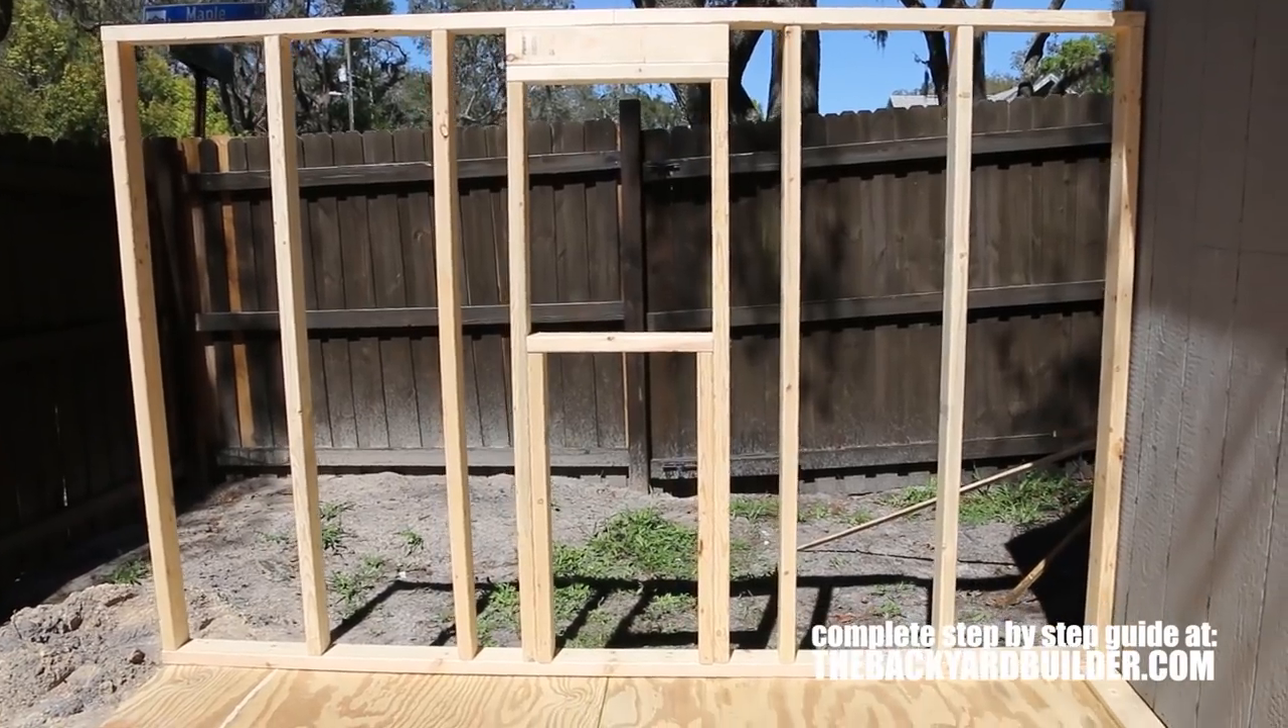So the first wall is up framed.